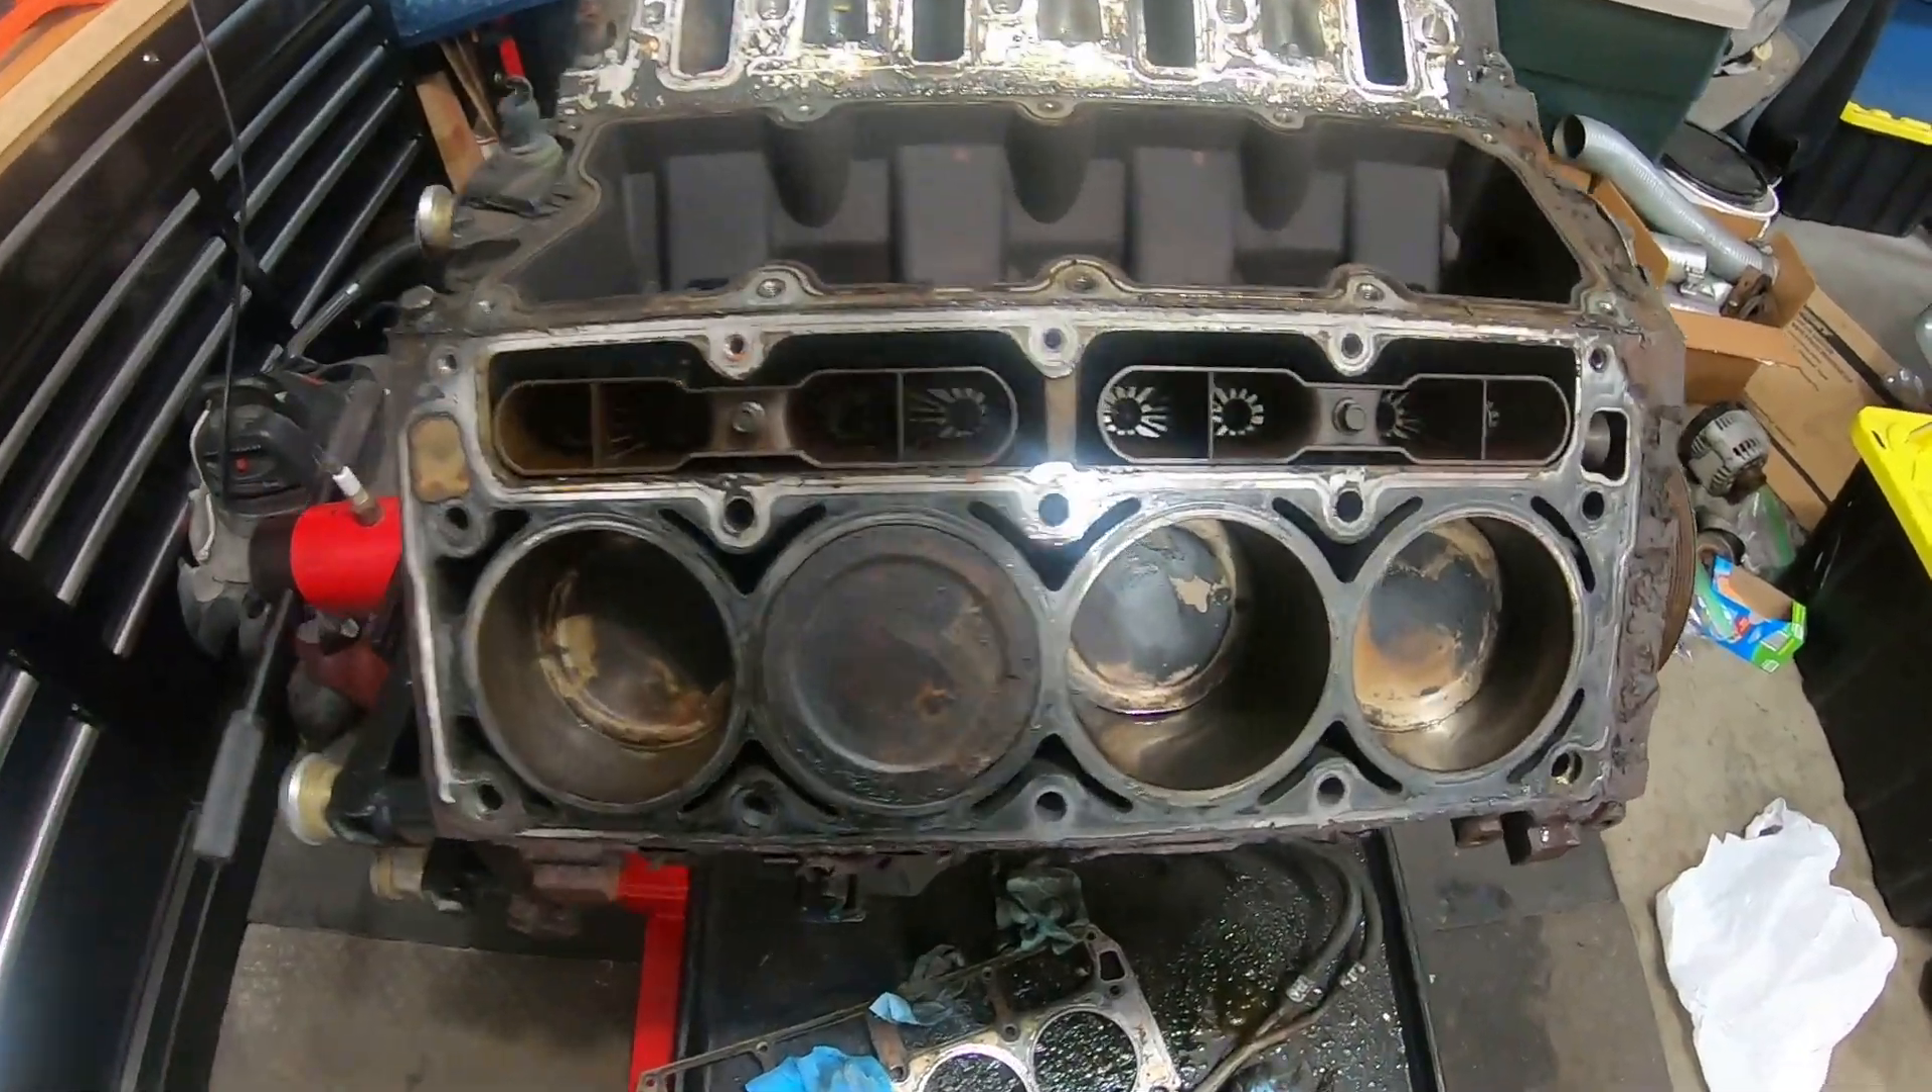So I got the first head off.